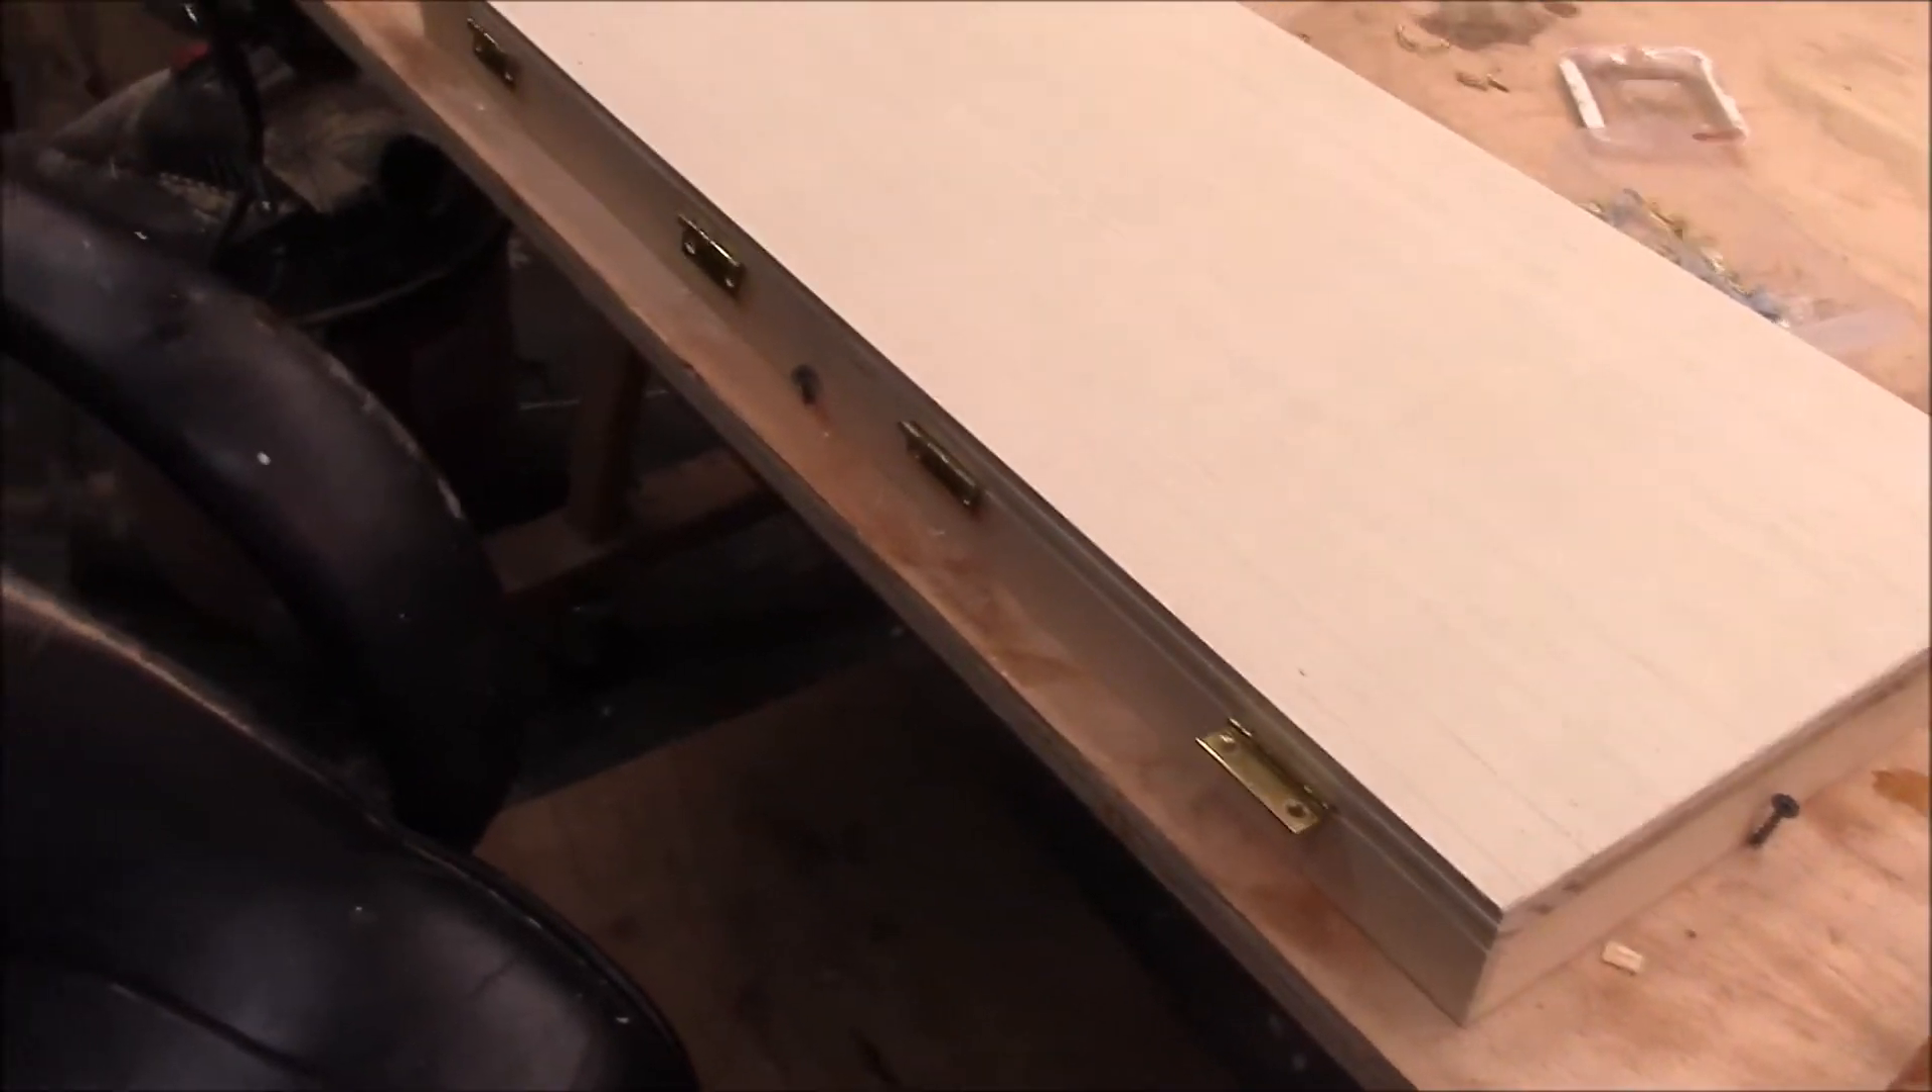And you can see that, uh, along the edge here, I've started putting the hinges in.